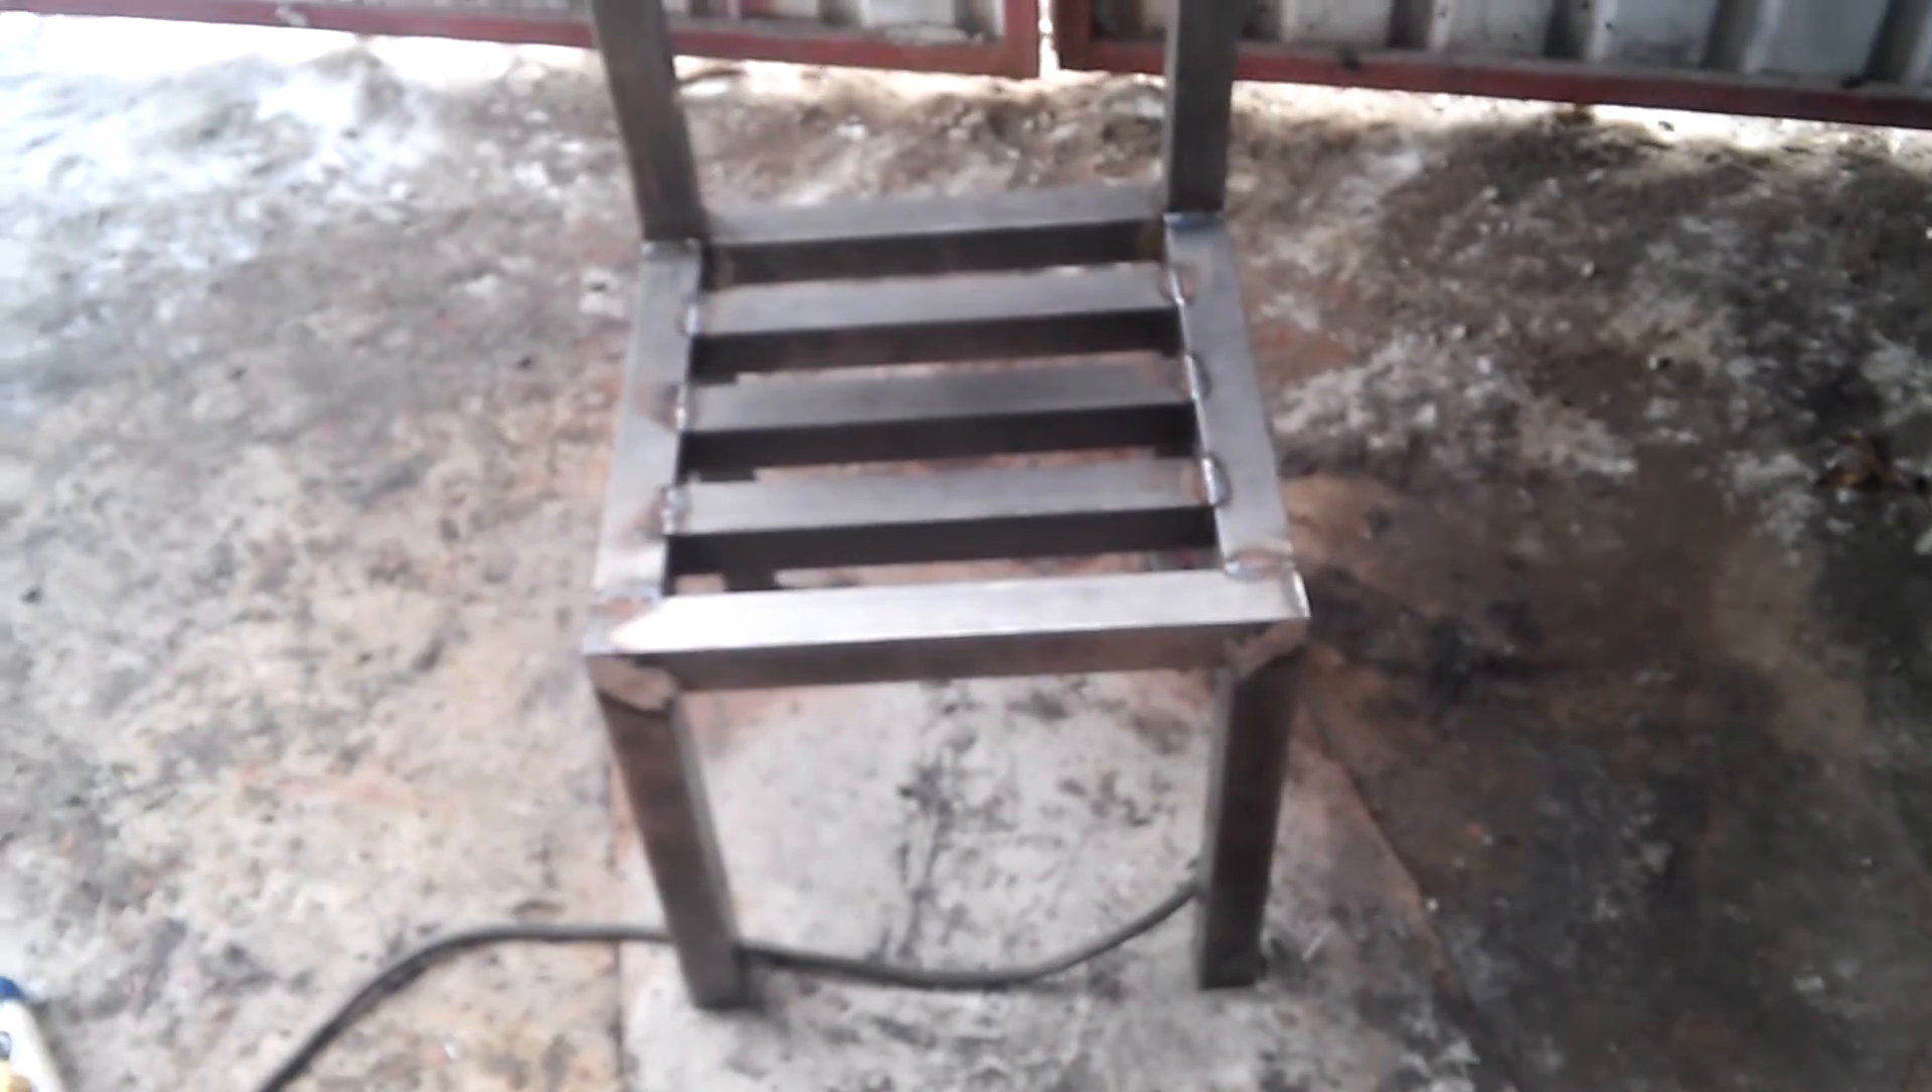Приварил сидение и теперь осталось зачистить и зашлифовать полностью со всех сторон.